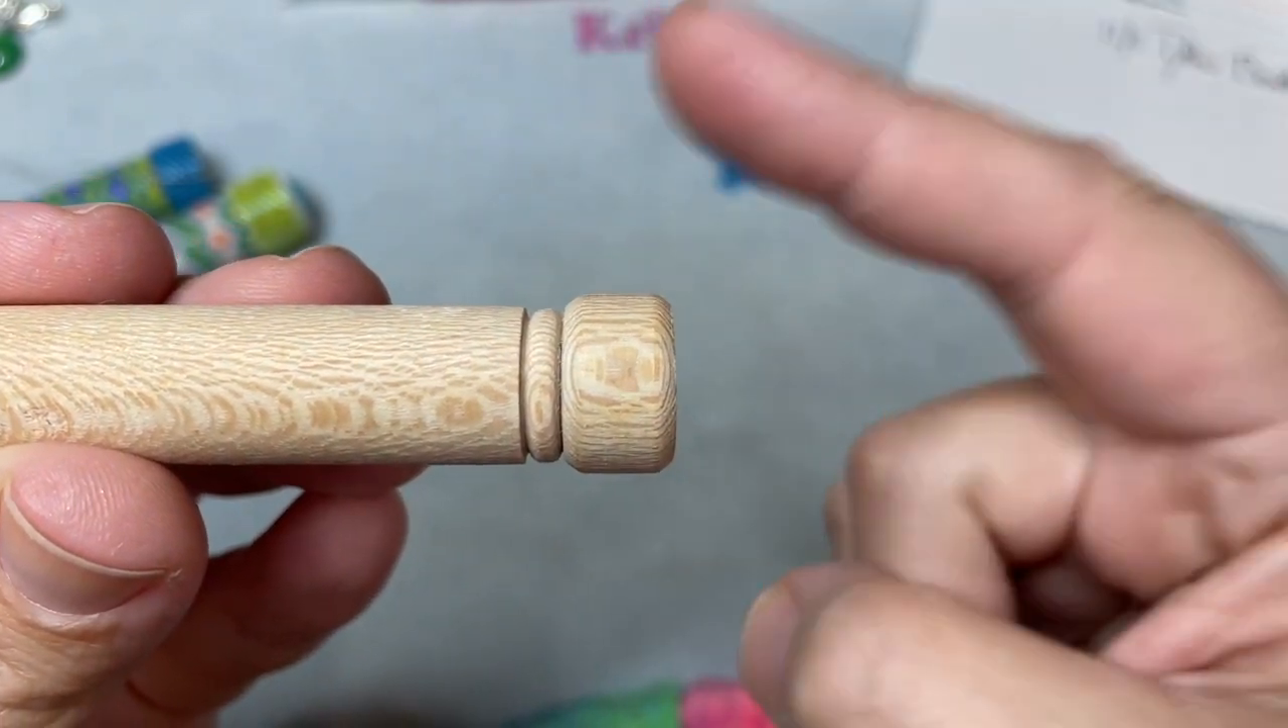Now if i give you a little up close version here you can see that the top of this case is a little bit bigger than the body of the case that's why it's not flush okay.